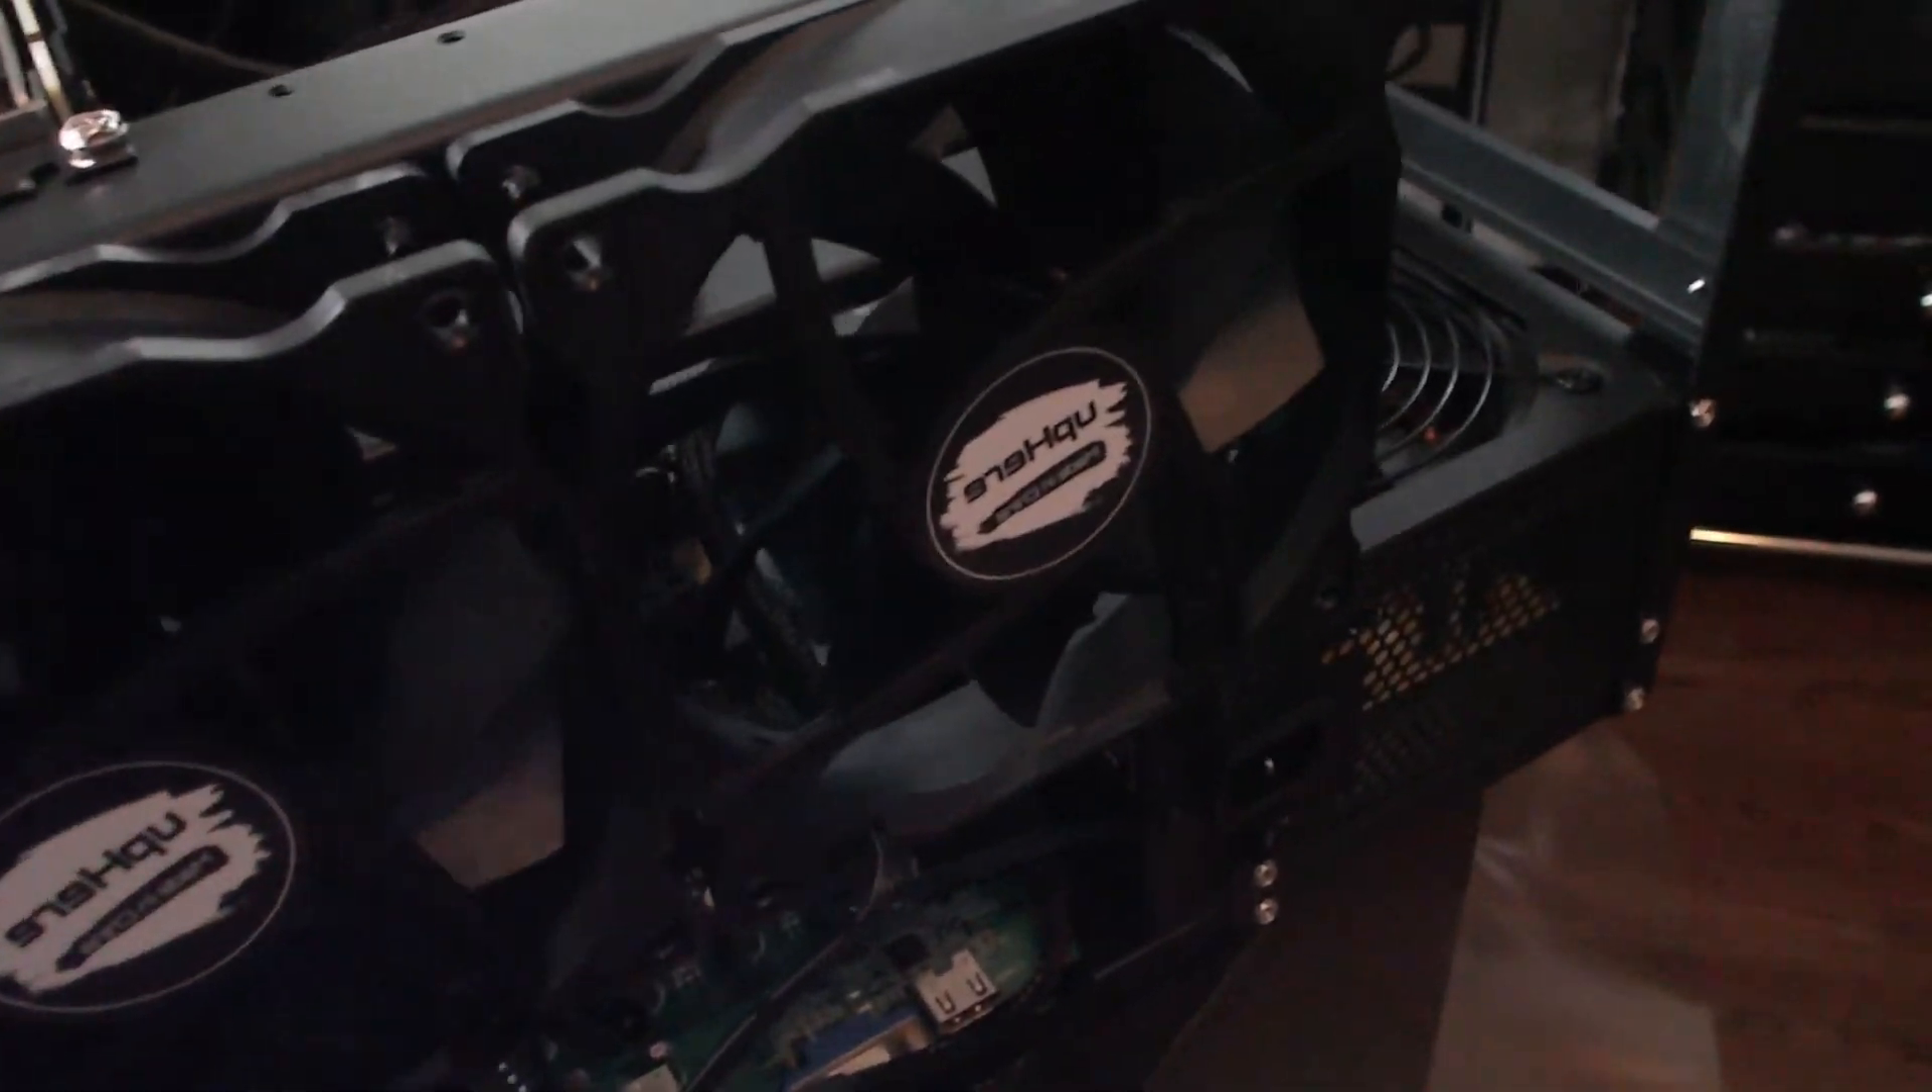We have the cases case fans mounted here on the back.